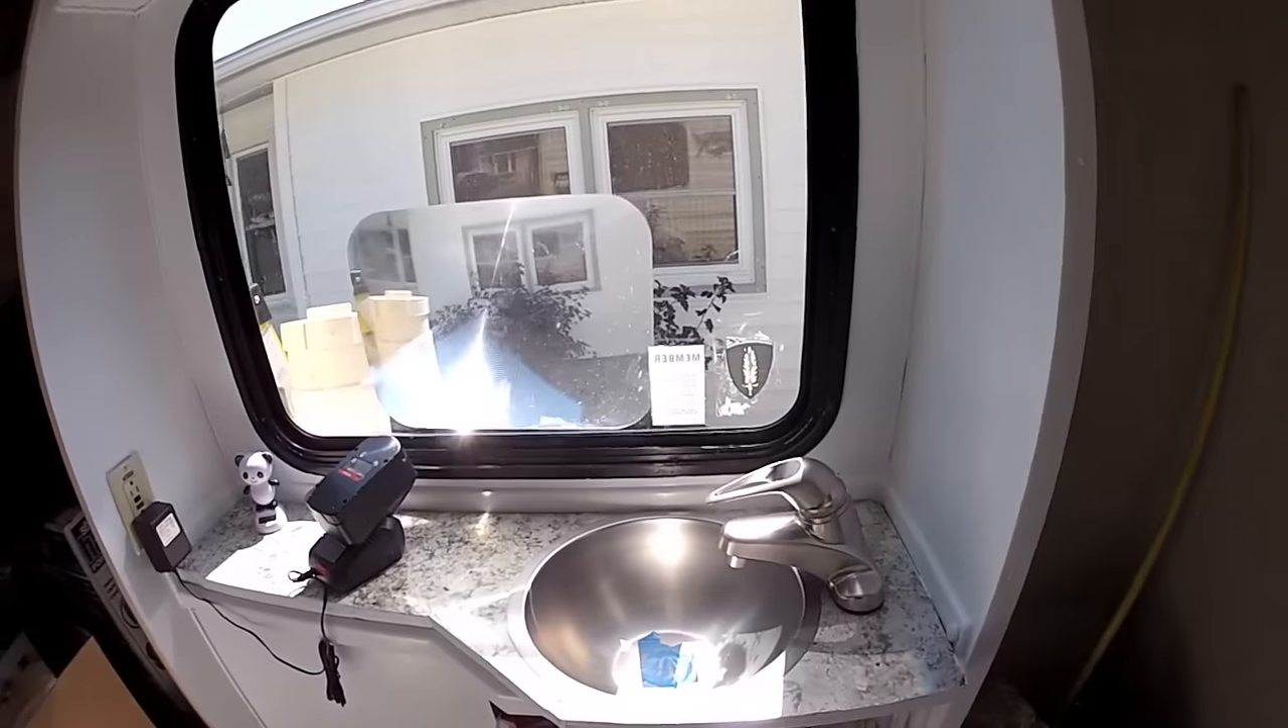Bathroom sink is all done I put in a new fixture as well.